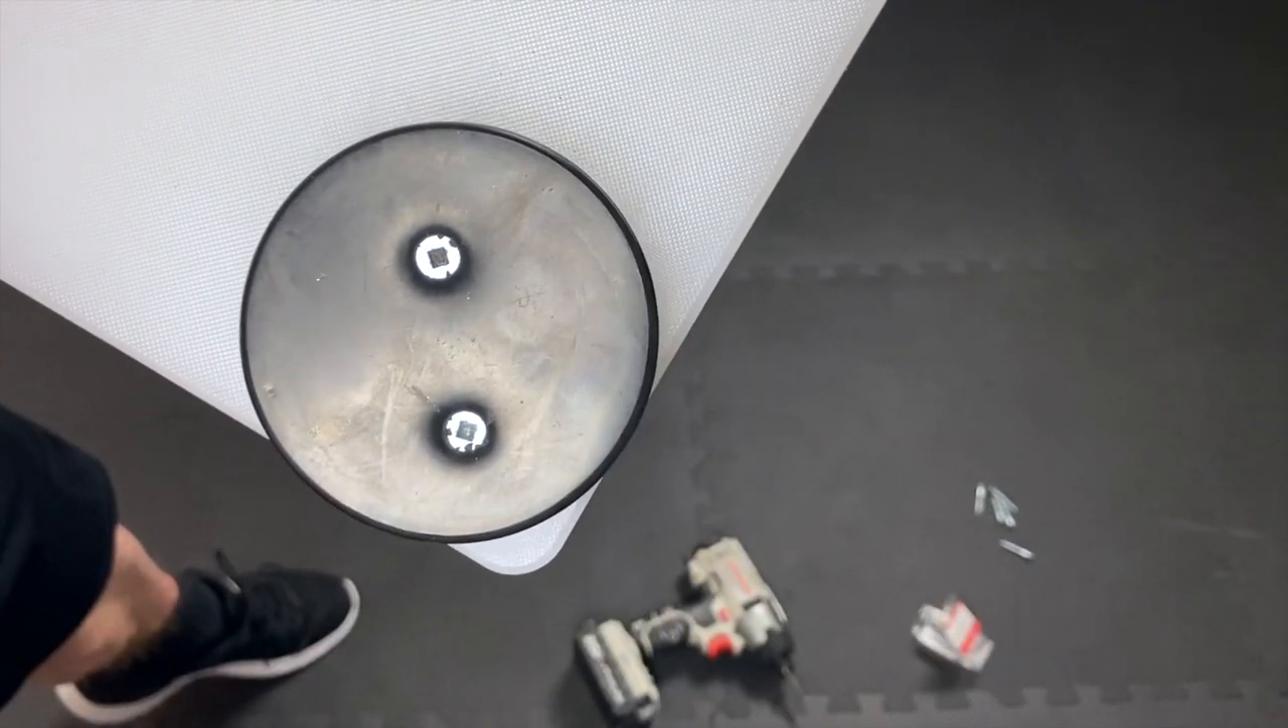There is our finished product and here is a close -up of the screws below the surface of the hockey puck just as you can see you want it to be a little bit below and not flush with the puck.